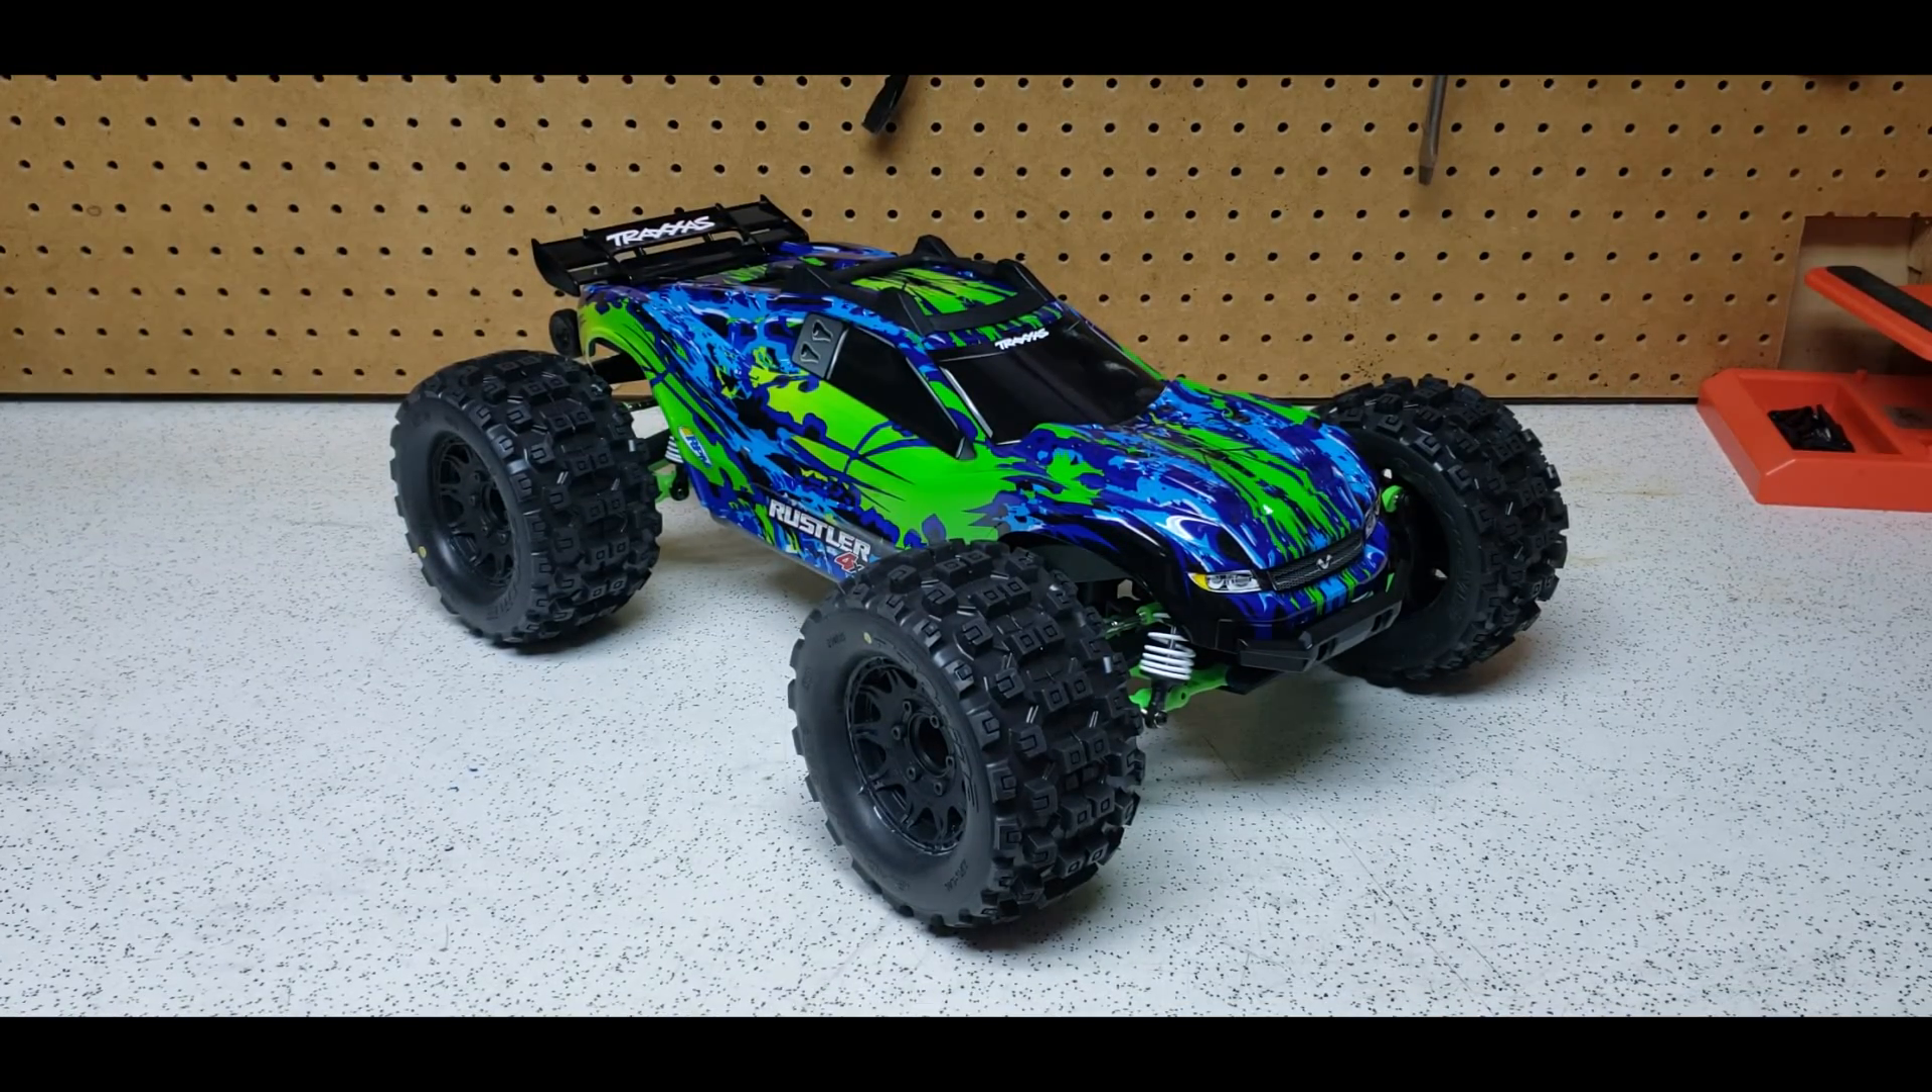All right, guys, I've gone ahead and finished off the four tires, and this thing, guys, looks so good.